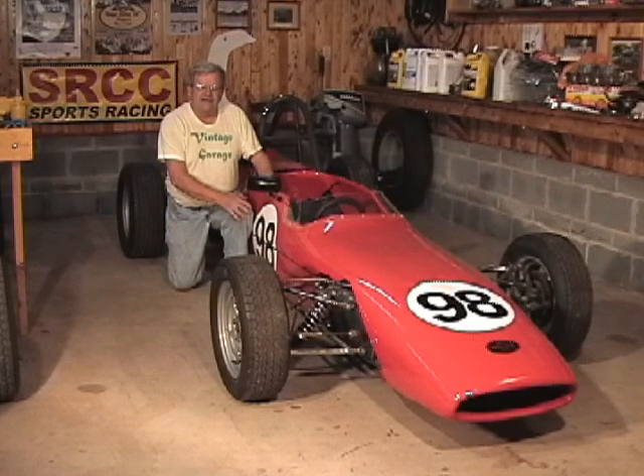First we installed the graphics on the Royale RP2 and they came out great.